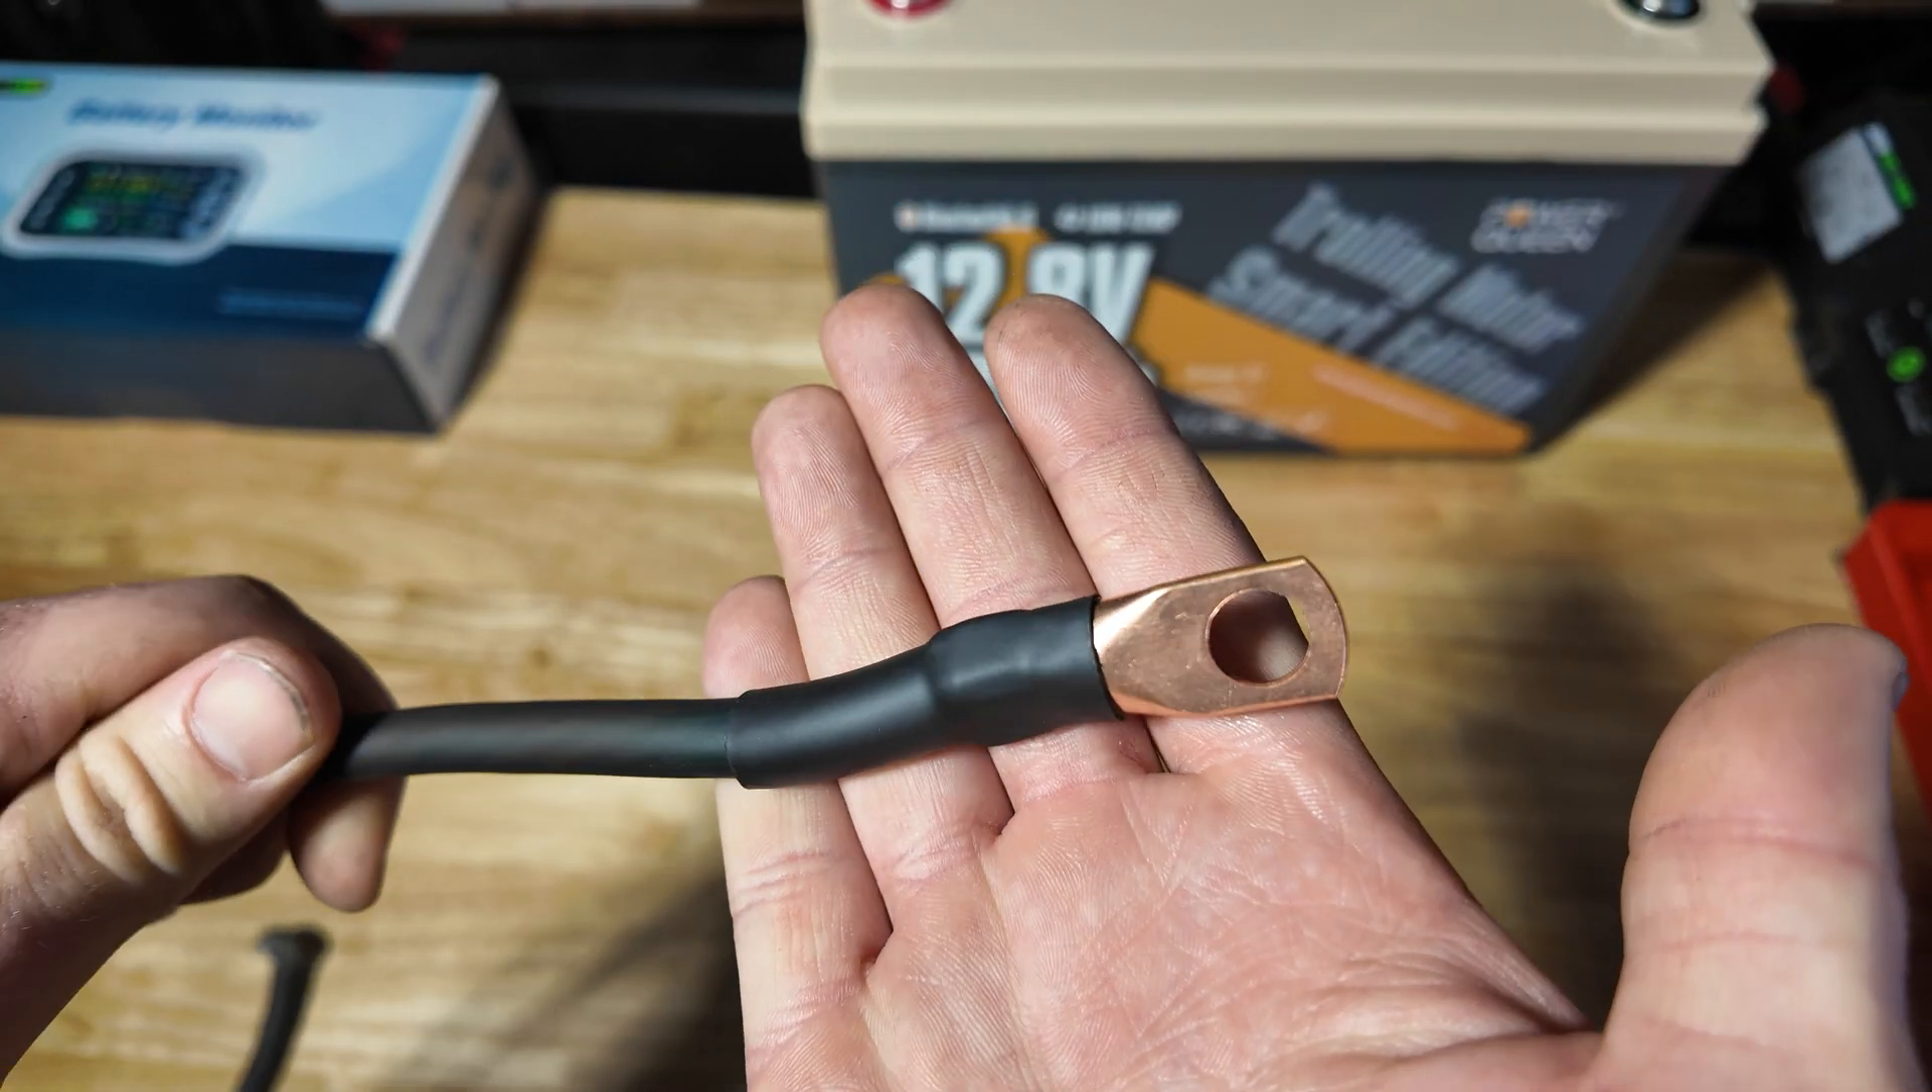As you can see, we have a nice clean heat shrink, very reliable wire connection that will last for years.